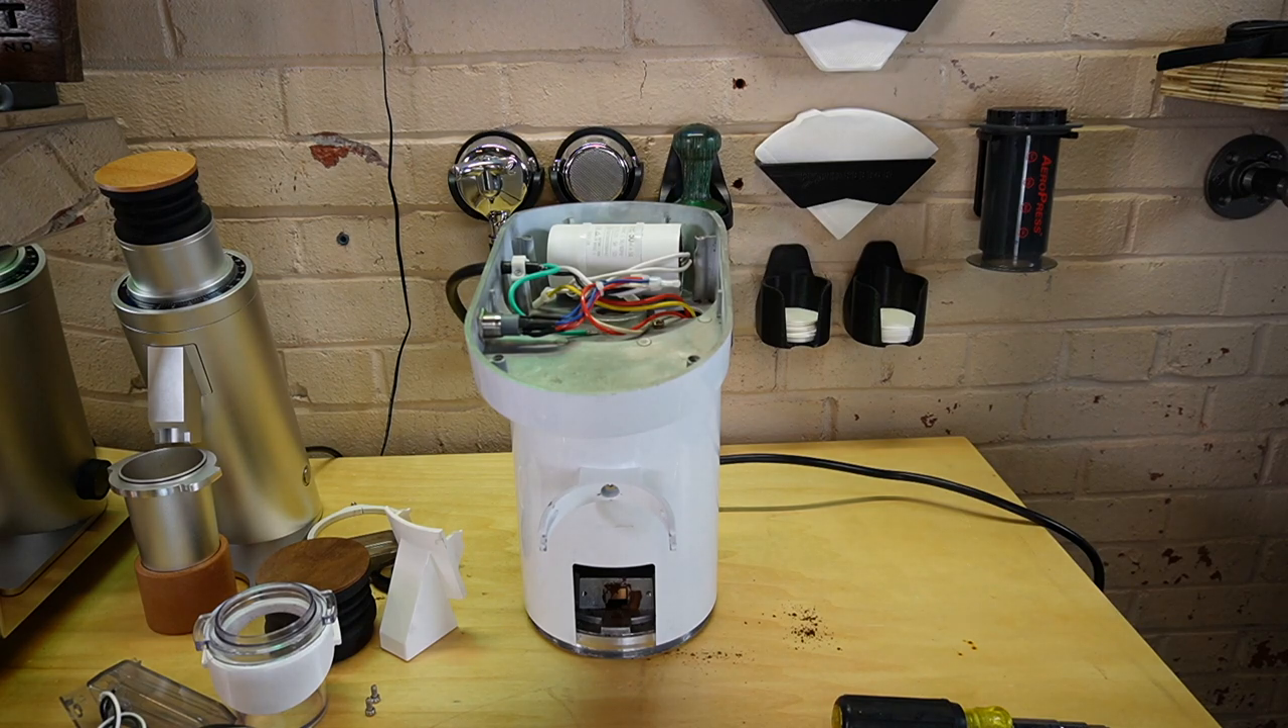So now we have access to the wiring of our grinder.